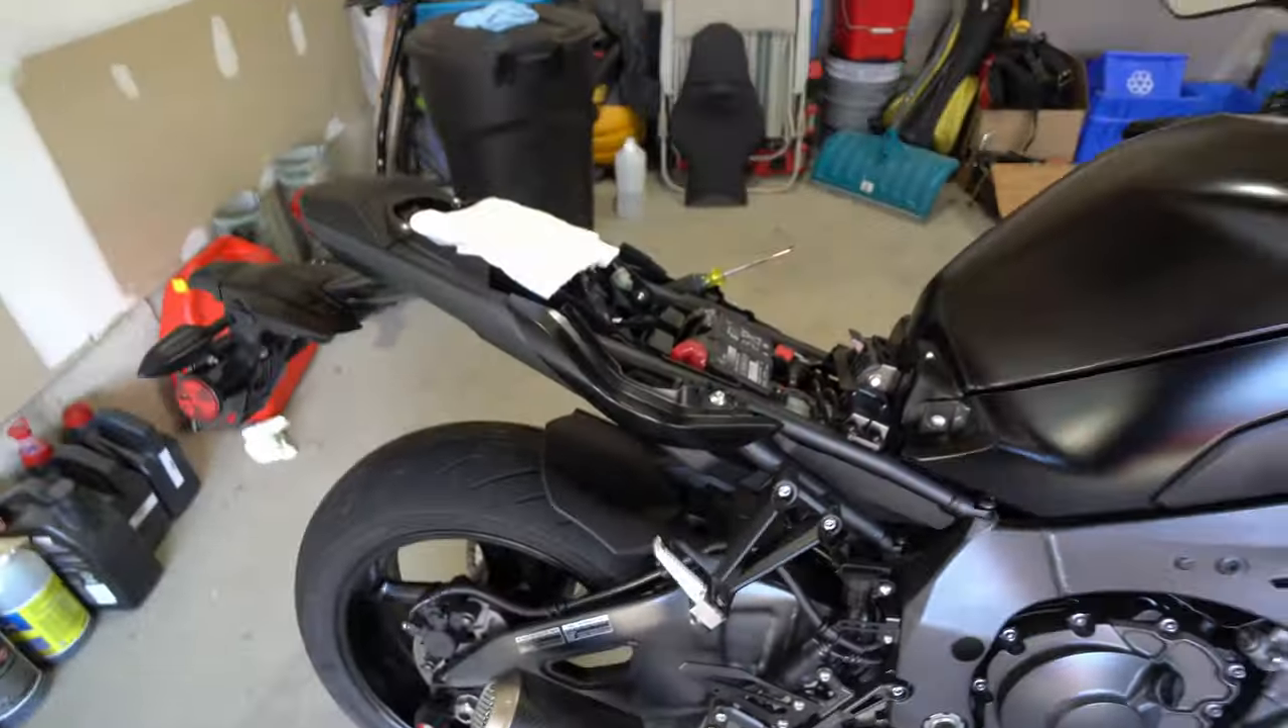So yeah i guess uh the only thing left here to do is to put the seat back on it.